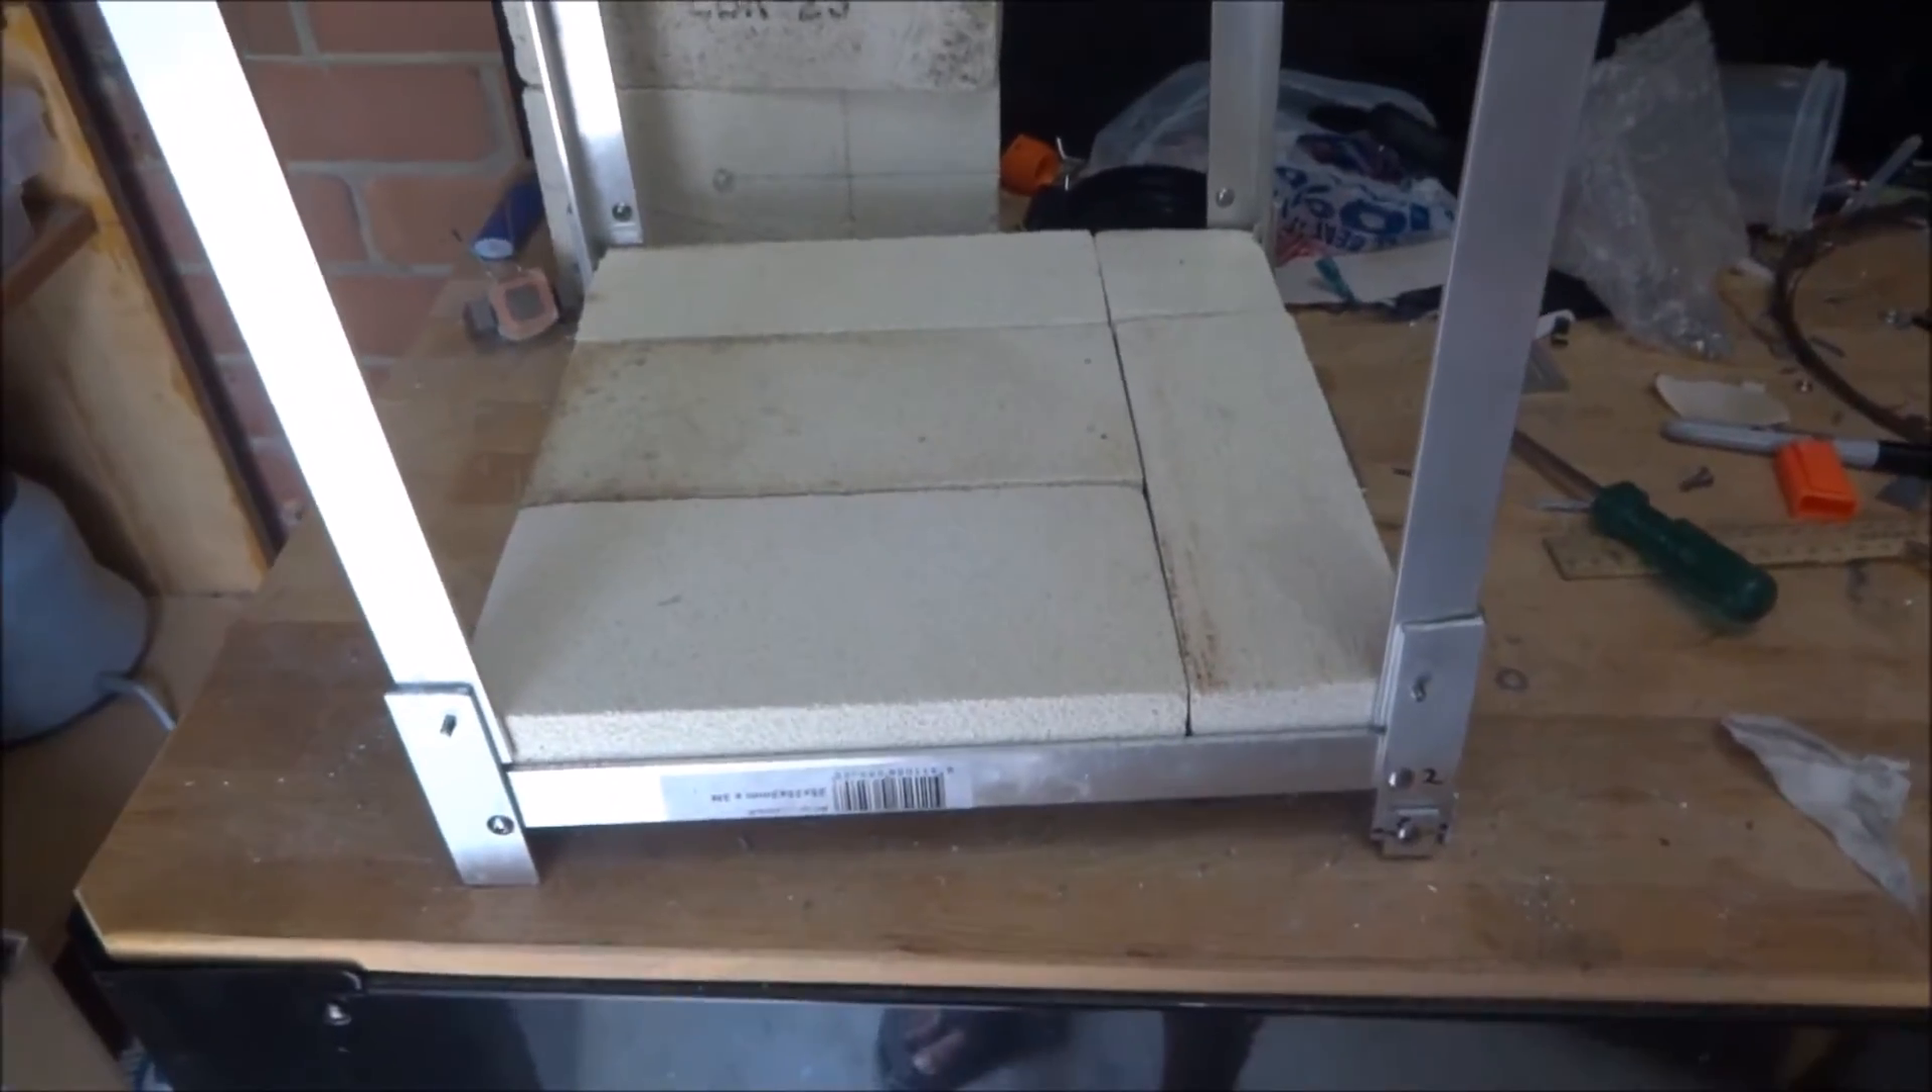I've installed the uh base which is insulating fire brick.